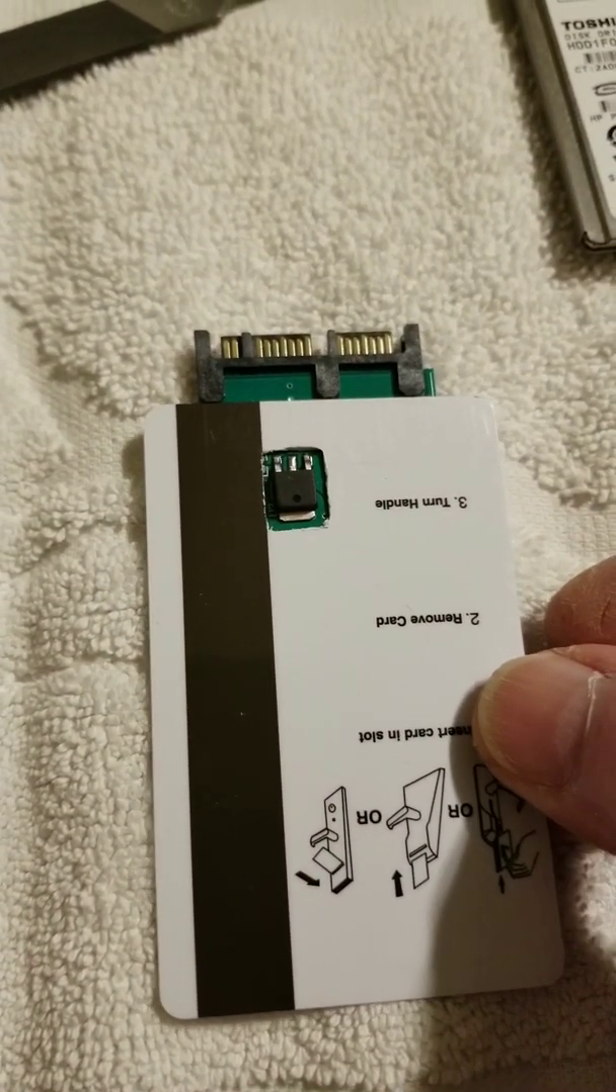I've relieved out the plastic on the one card and you can see it fits over that pretty good and that's just about the orientation we want right there.